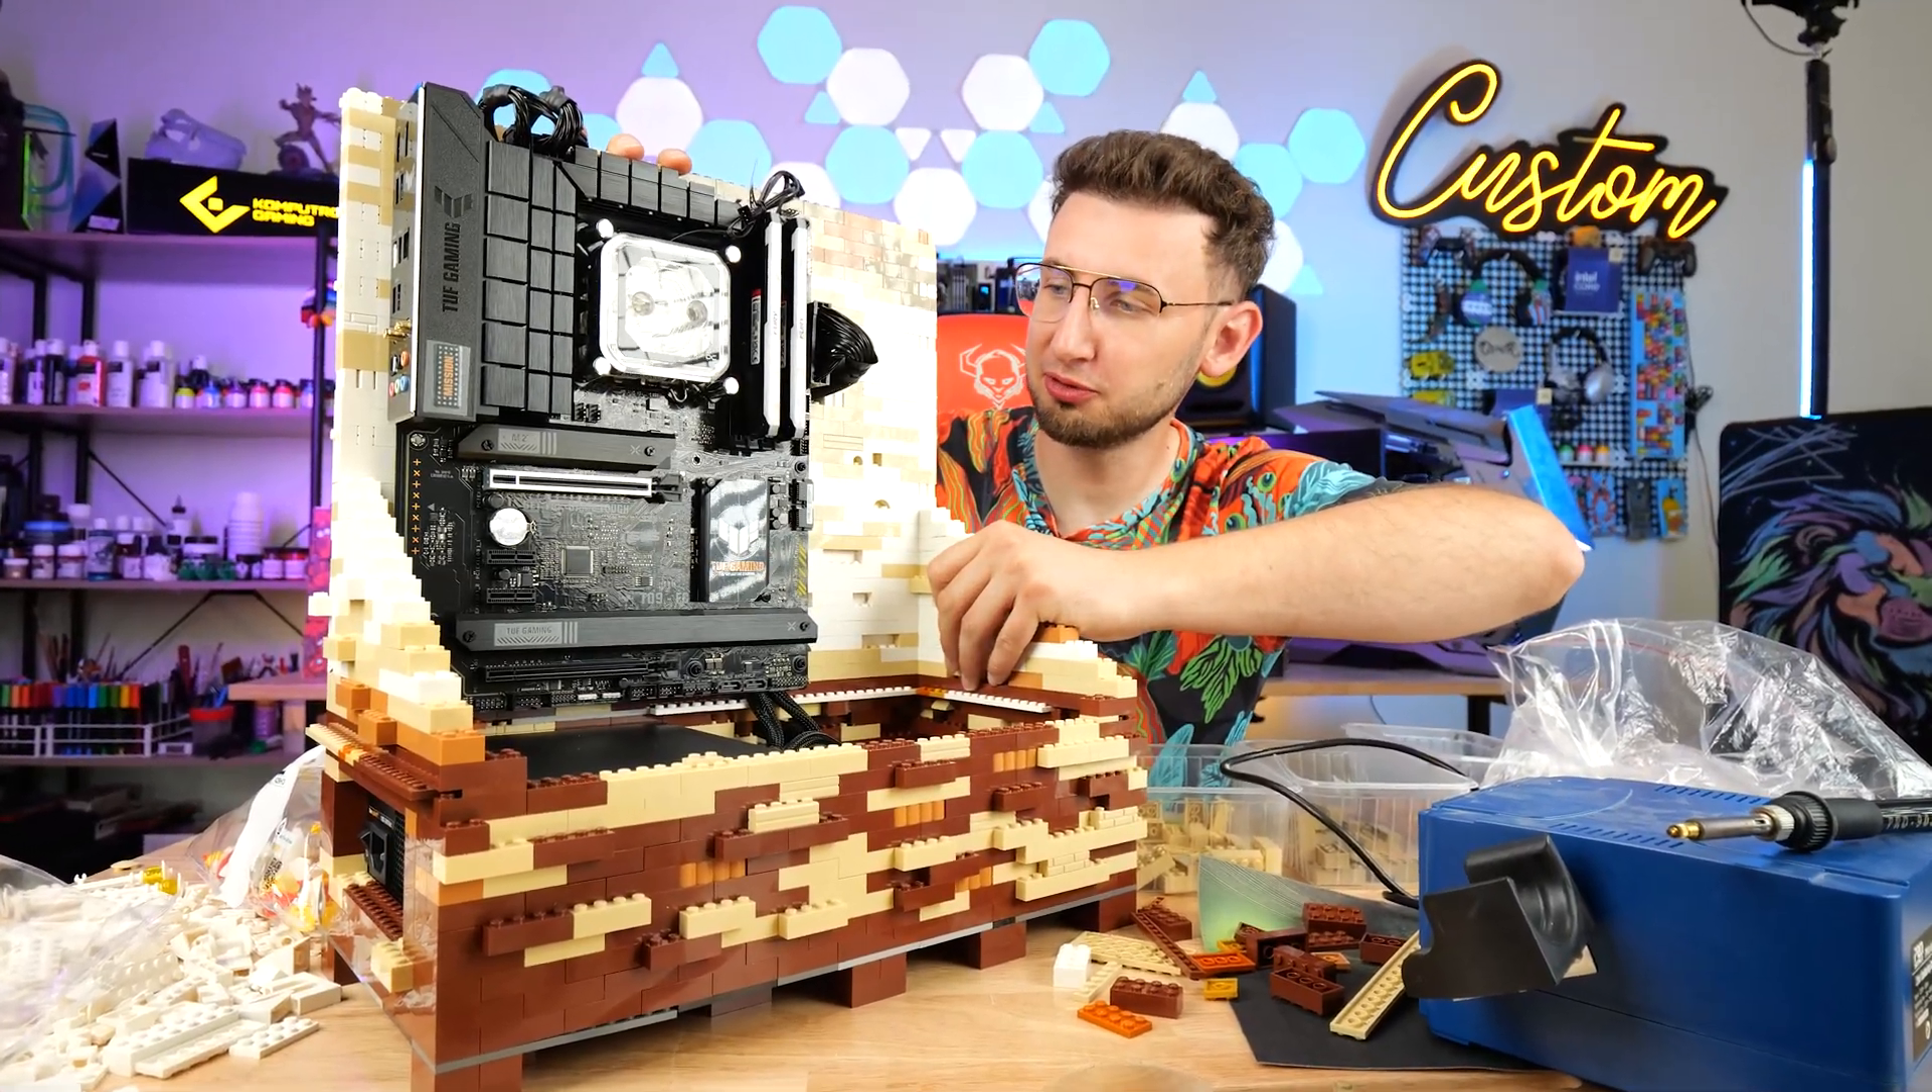Udało się, płyta główna jest na swoim miejscu i powiem Wam, że mimo wszystko, kurczę jestem bardzo mile zaskoczony z stabilnej konstrukcji.